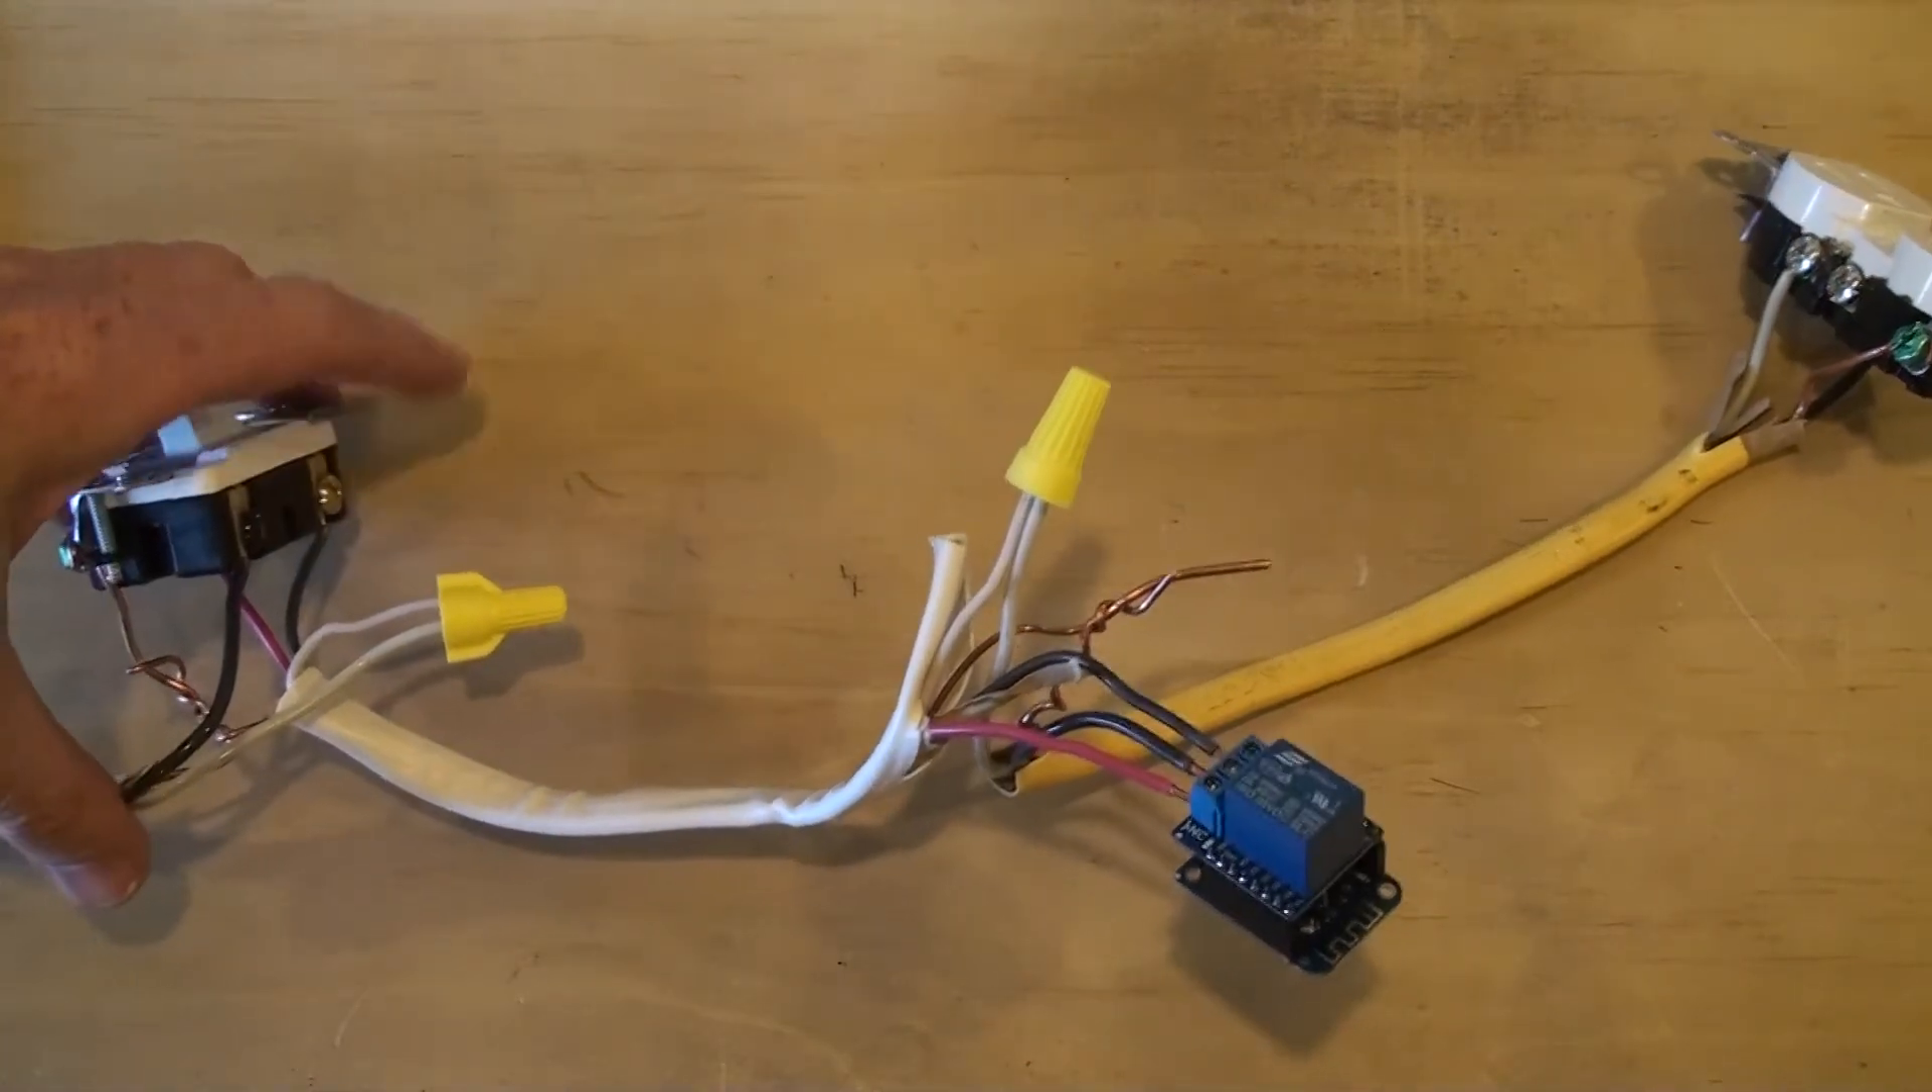So, I decided to take the switch and the relay and the plug out of their boxes so that it's easier to see how this is wired.